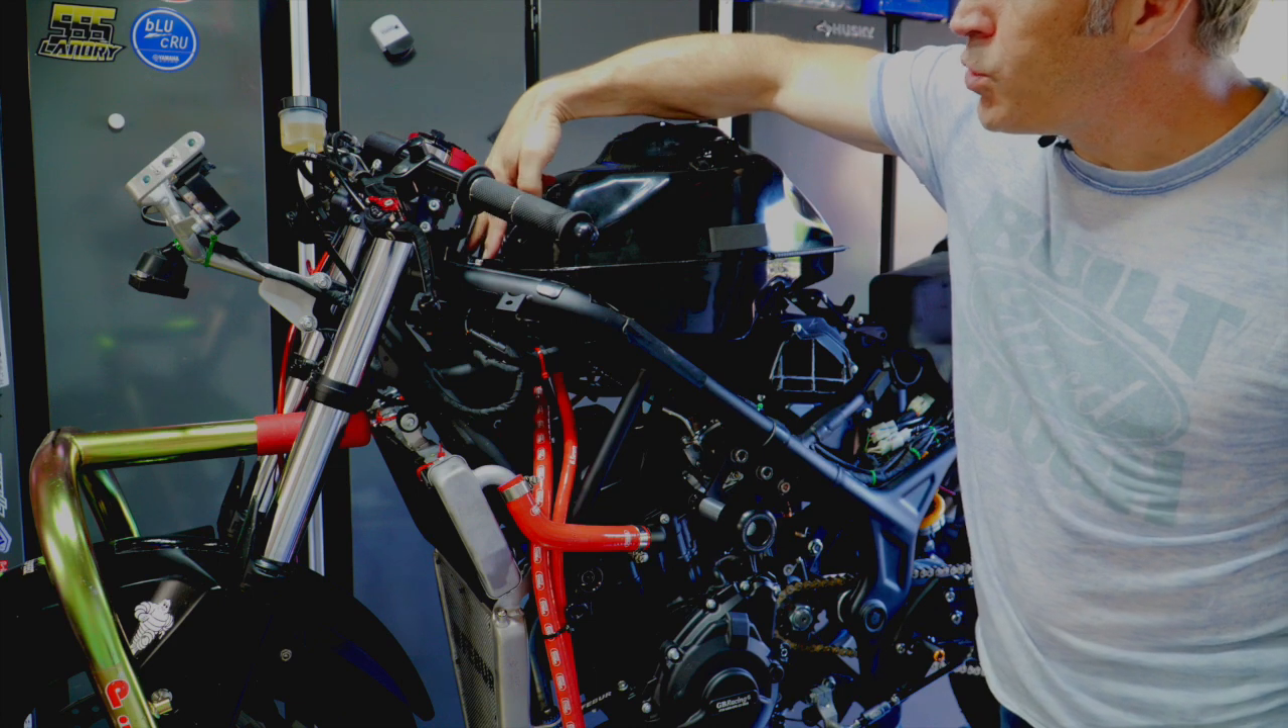So now you can see that i've removed the bodywork from the bike.